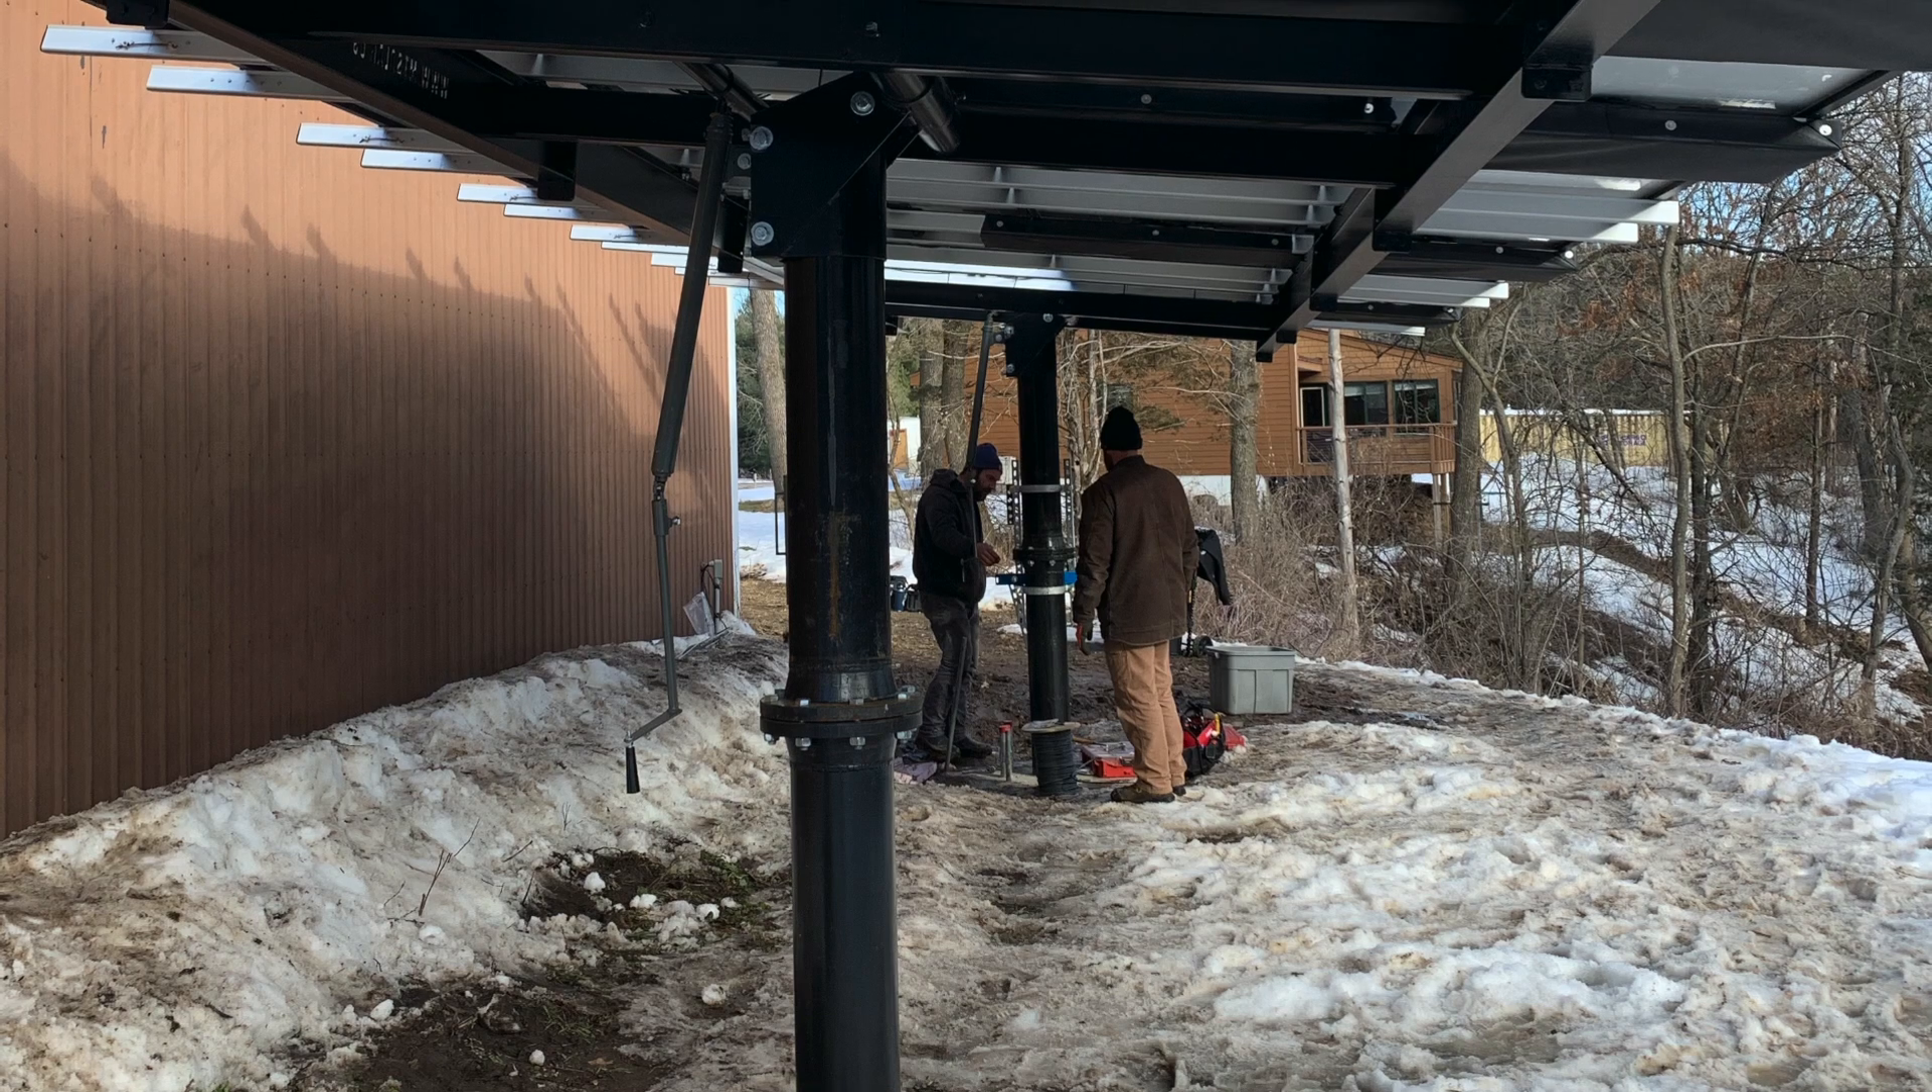Here's the solar array all pulled up into place.